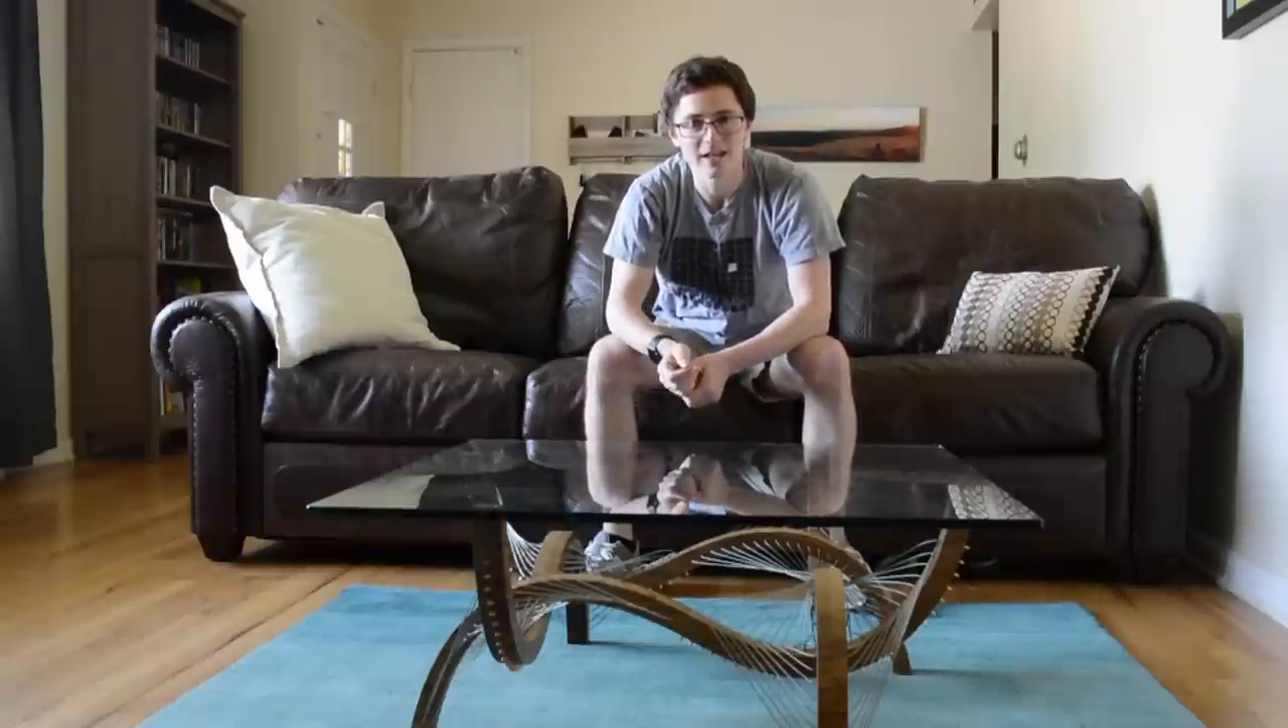So now with the glass on top the table is completely done.